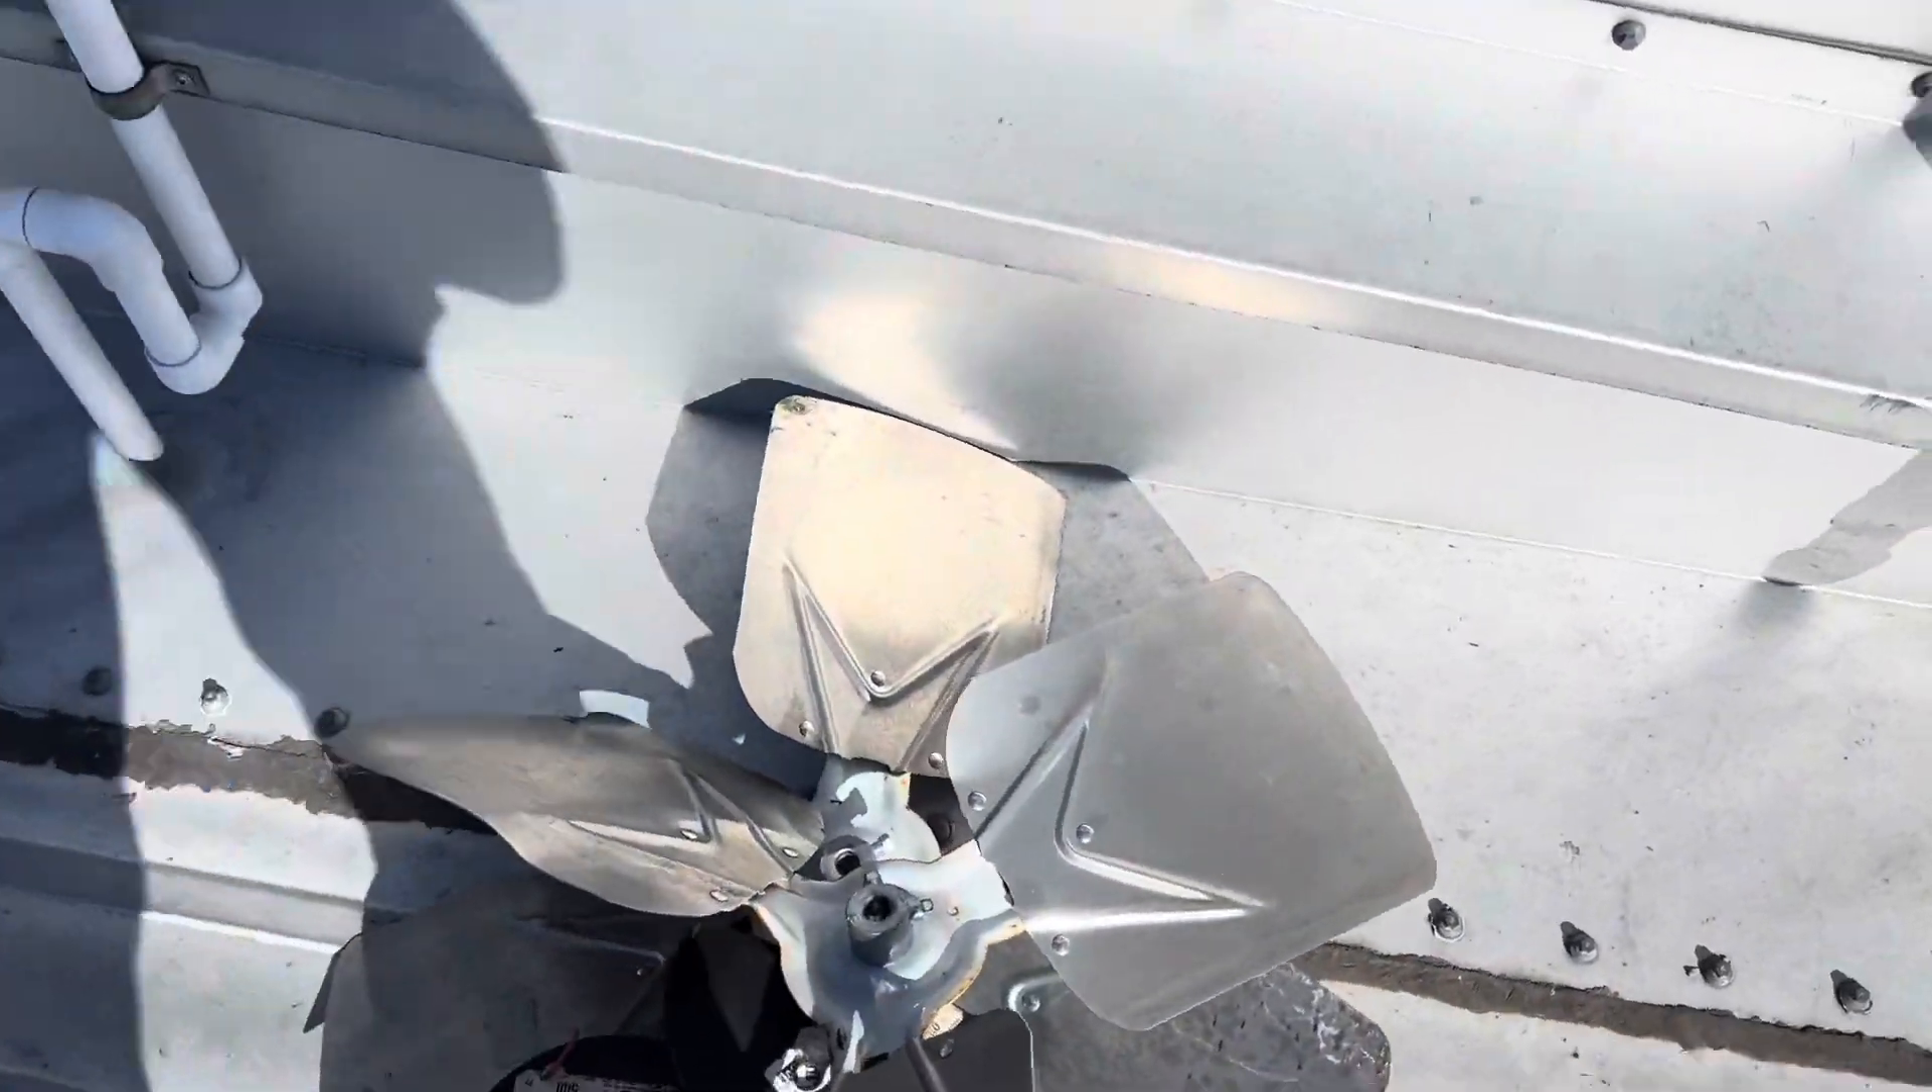The first thing i did was i got the old blades off put them right there.